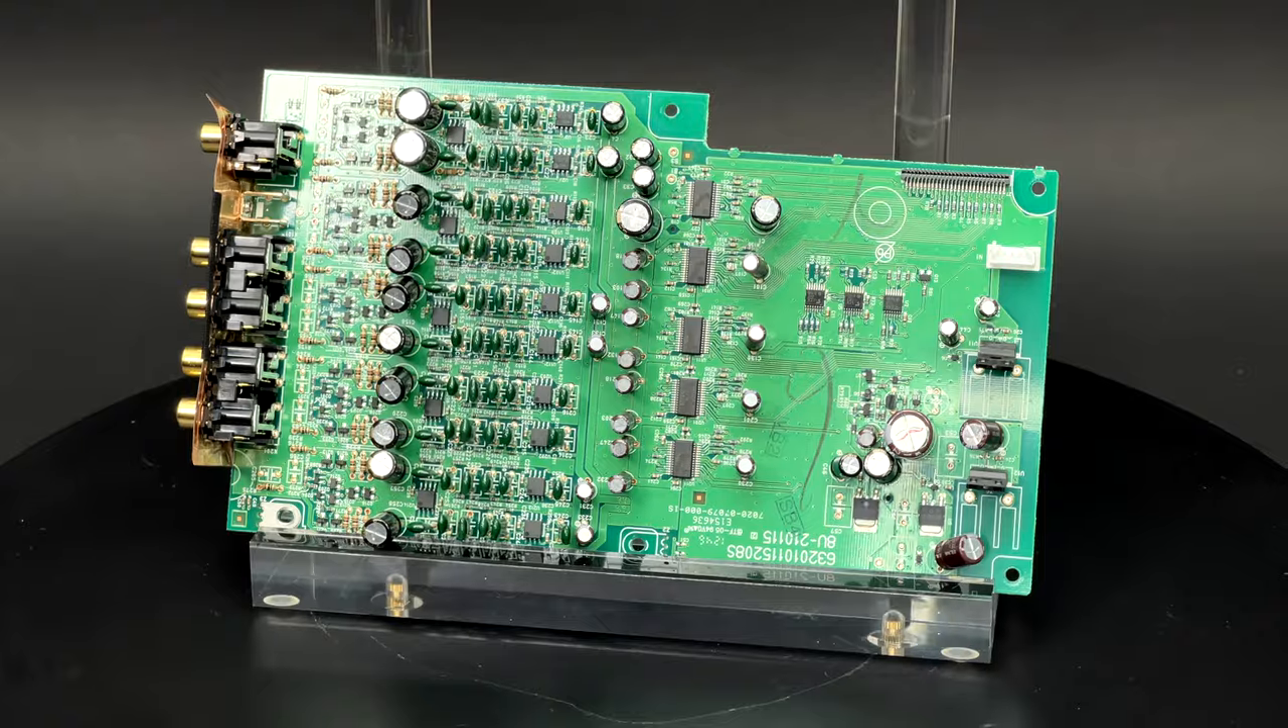5 screws are undone and audio PCB is now extracted.